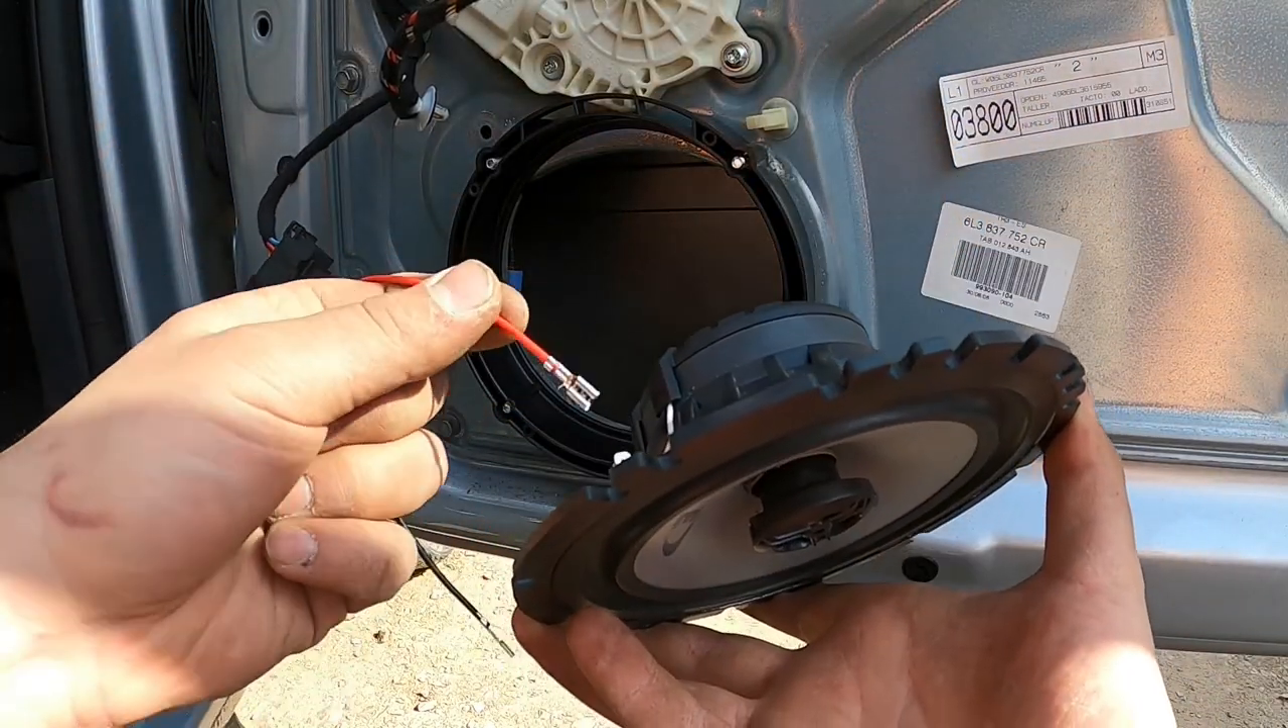I już mamy założony dystans. Przekręcony. Teraz podpinamy głośnik.